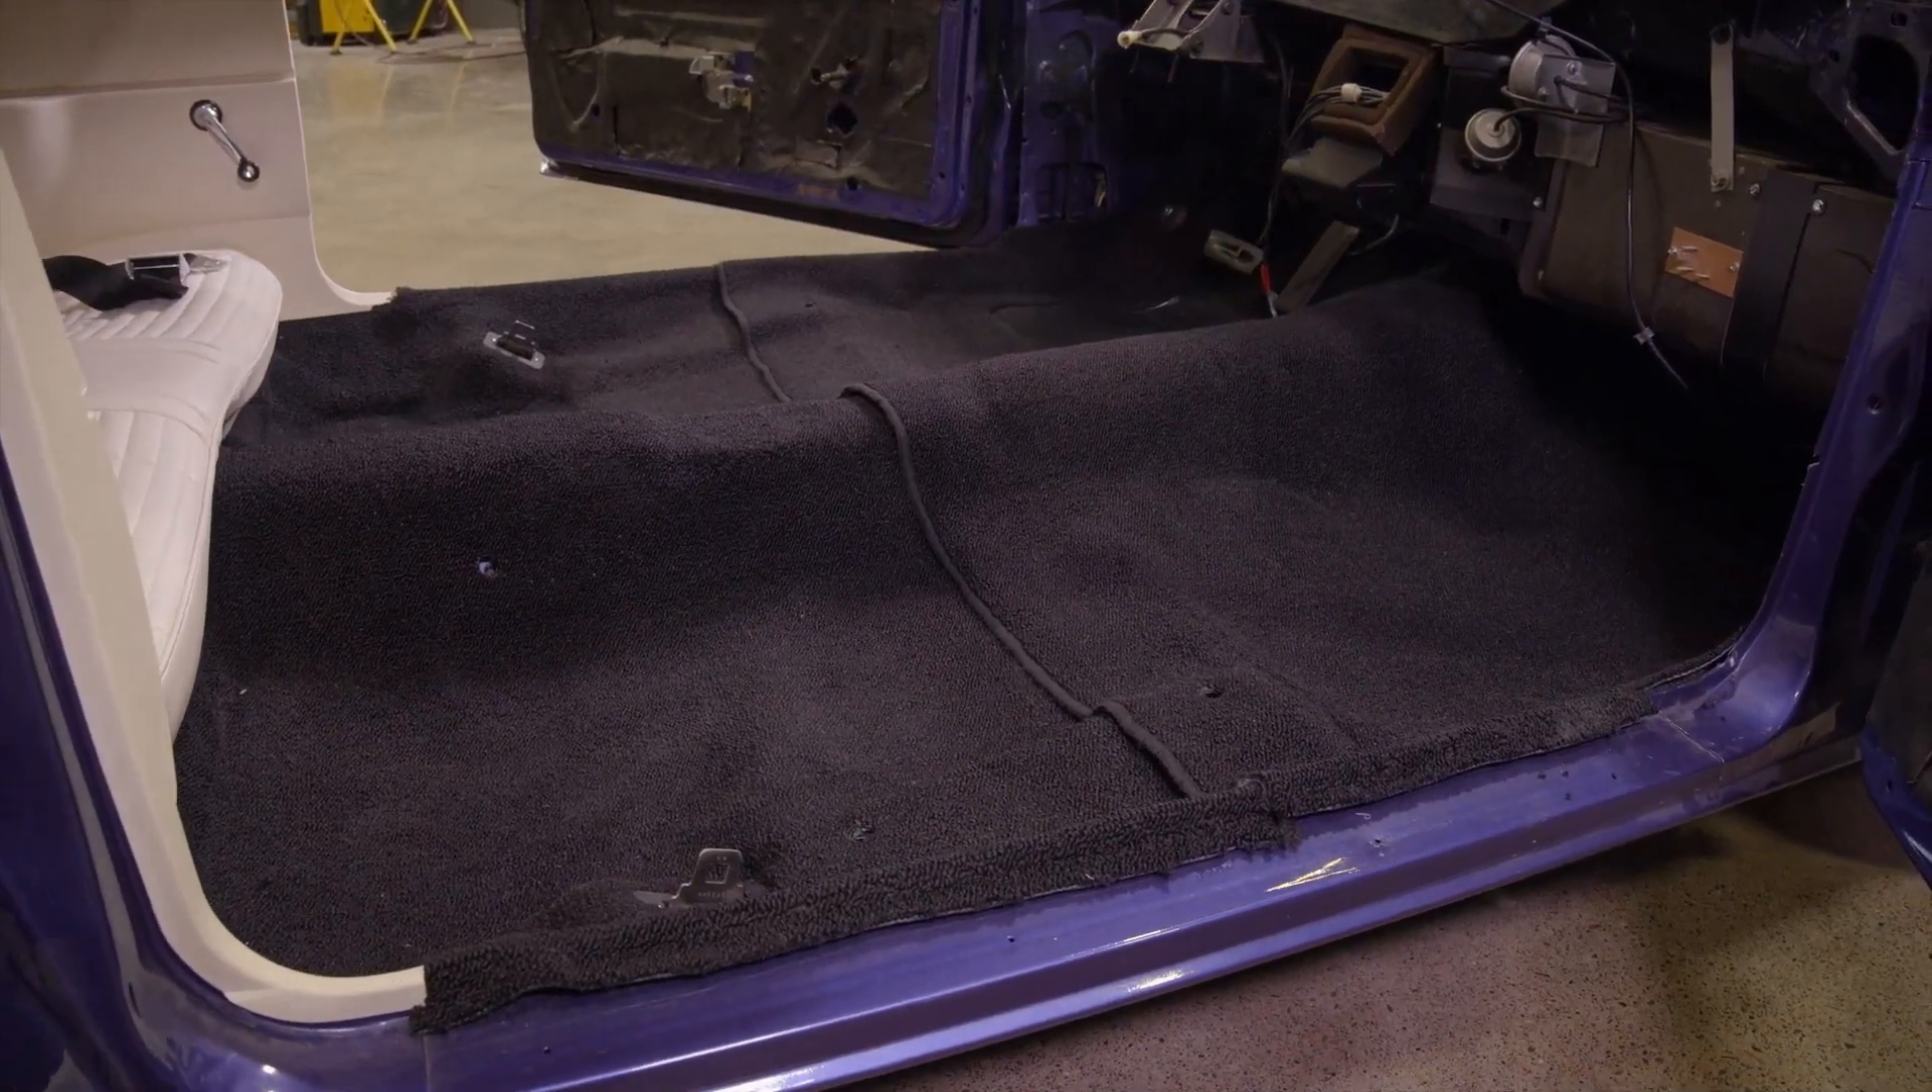And now that the carpet is installed, I can build out the rest of the interior.